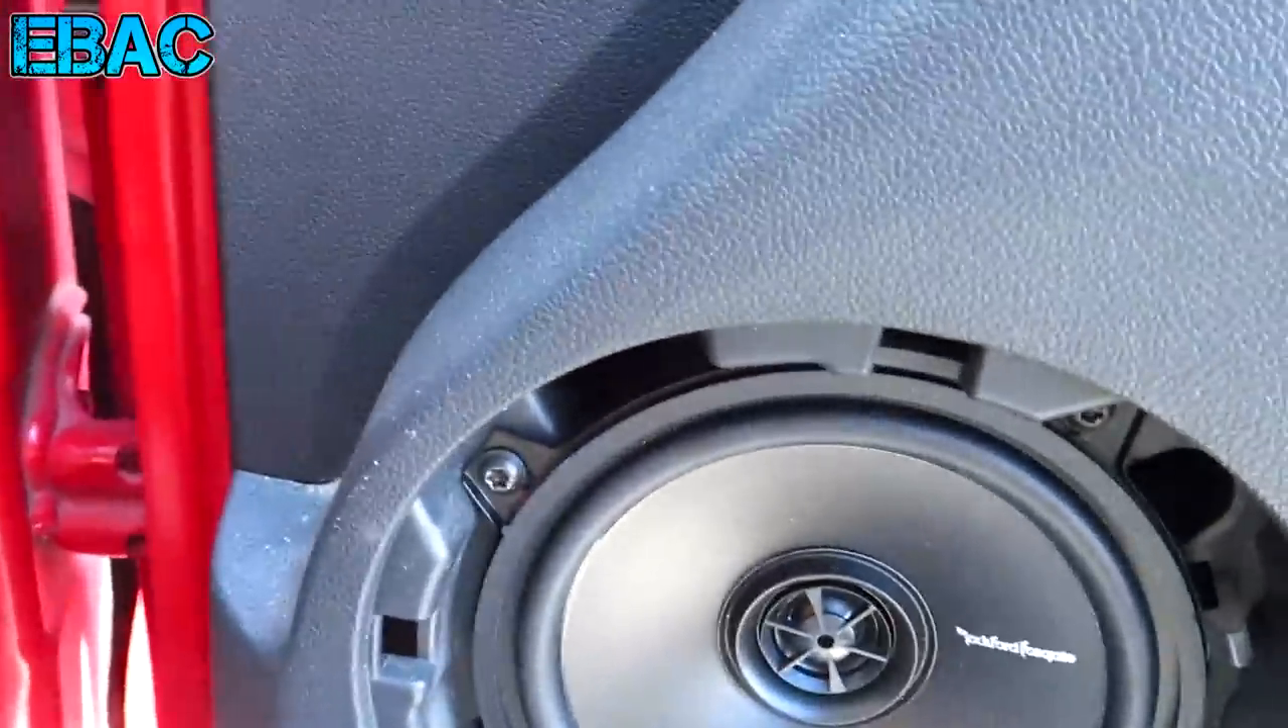Y bien amigos, pues ahí ya quedó lista la segunda bocina Rockford.